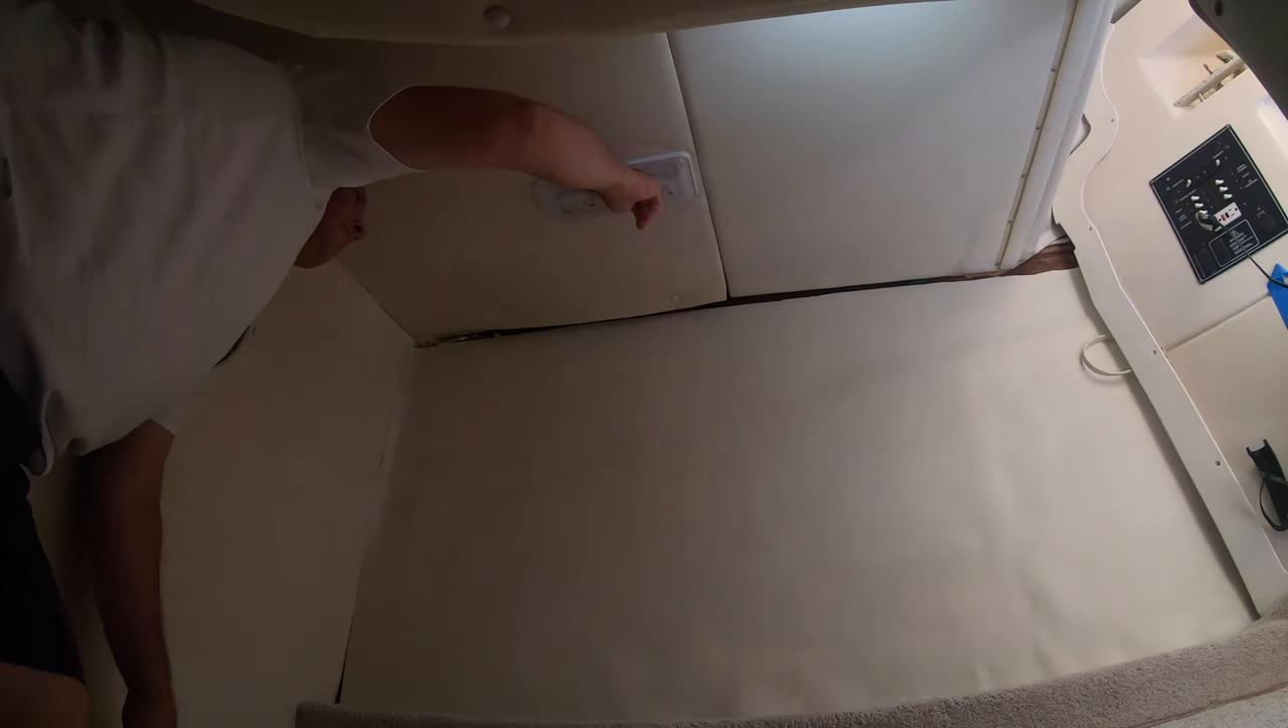There's a piece of trim that goes across the ceiling here to cover up that crack. It just hasn't been installed yet.